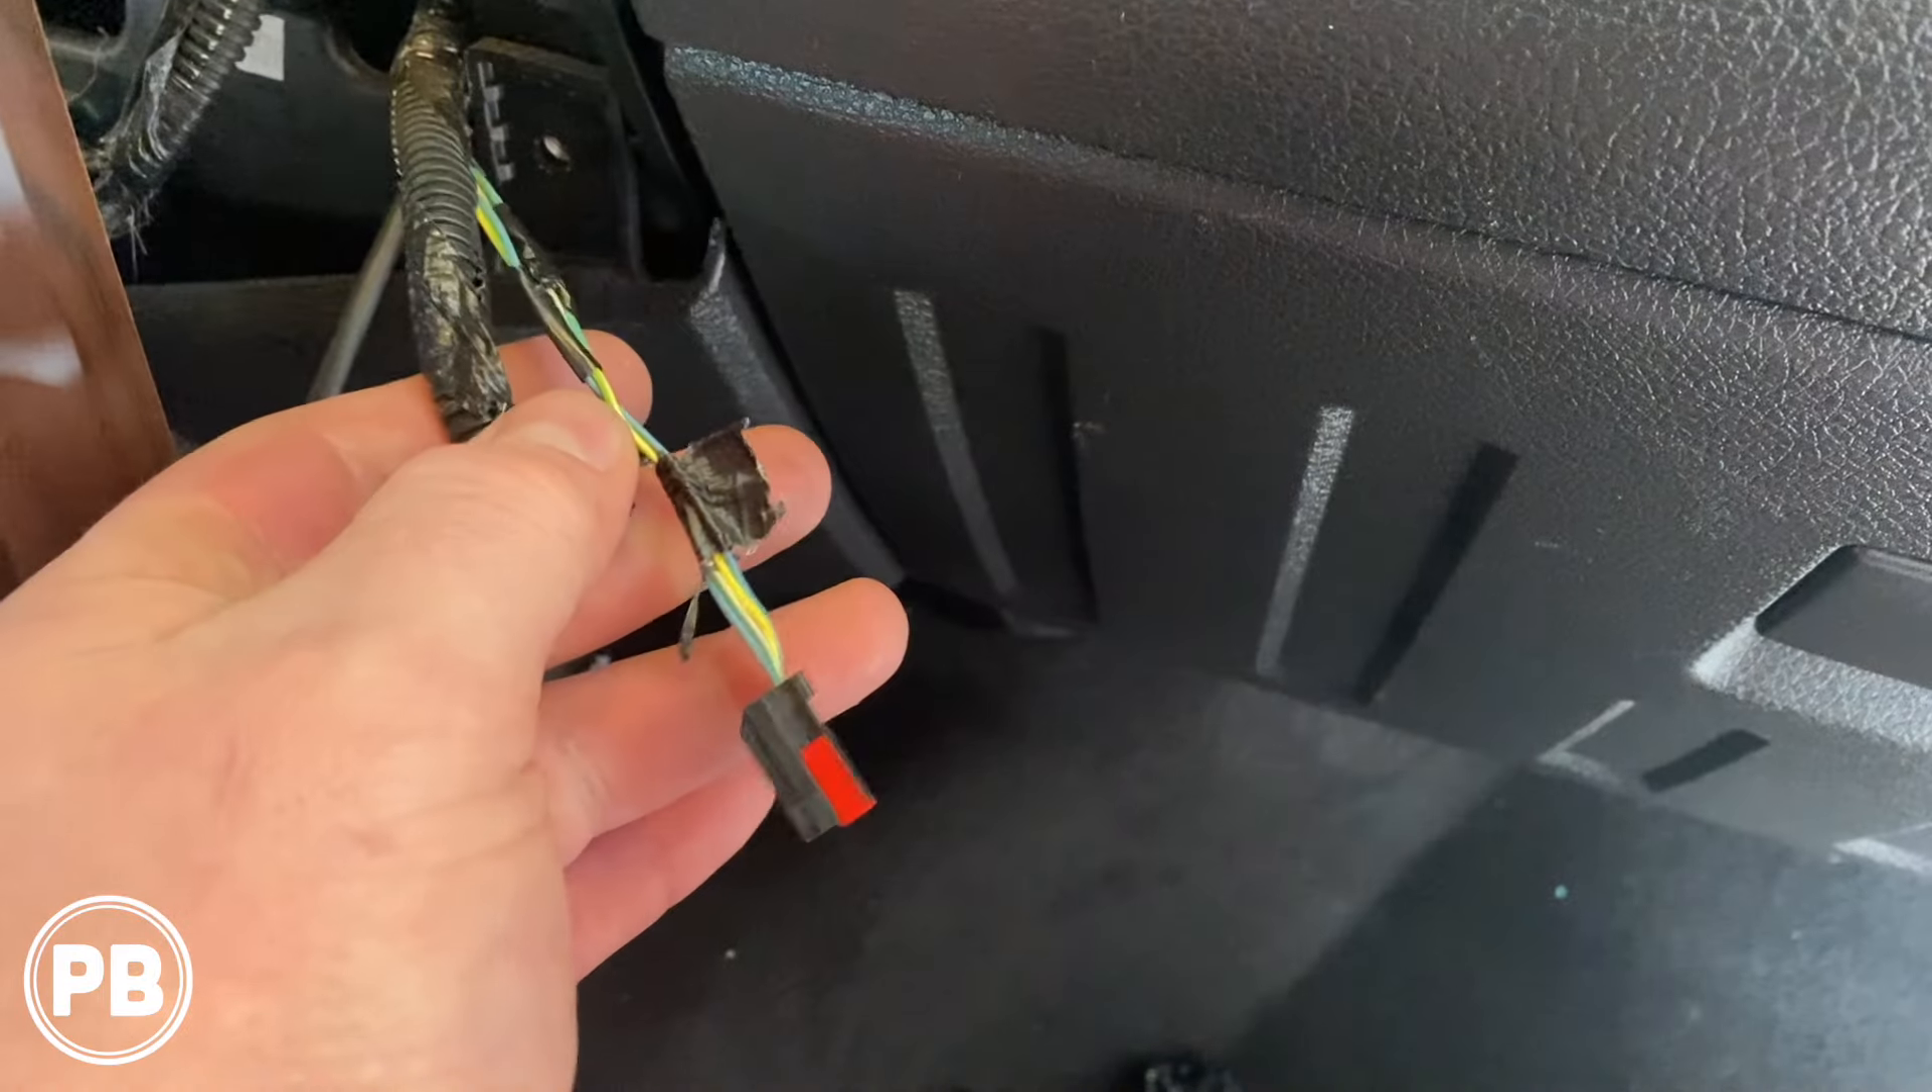I stripped back the split loom and exposed the wire here.